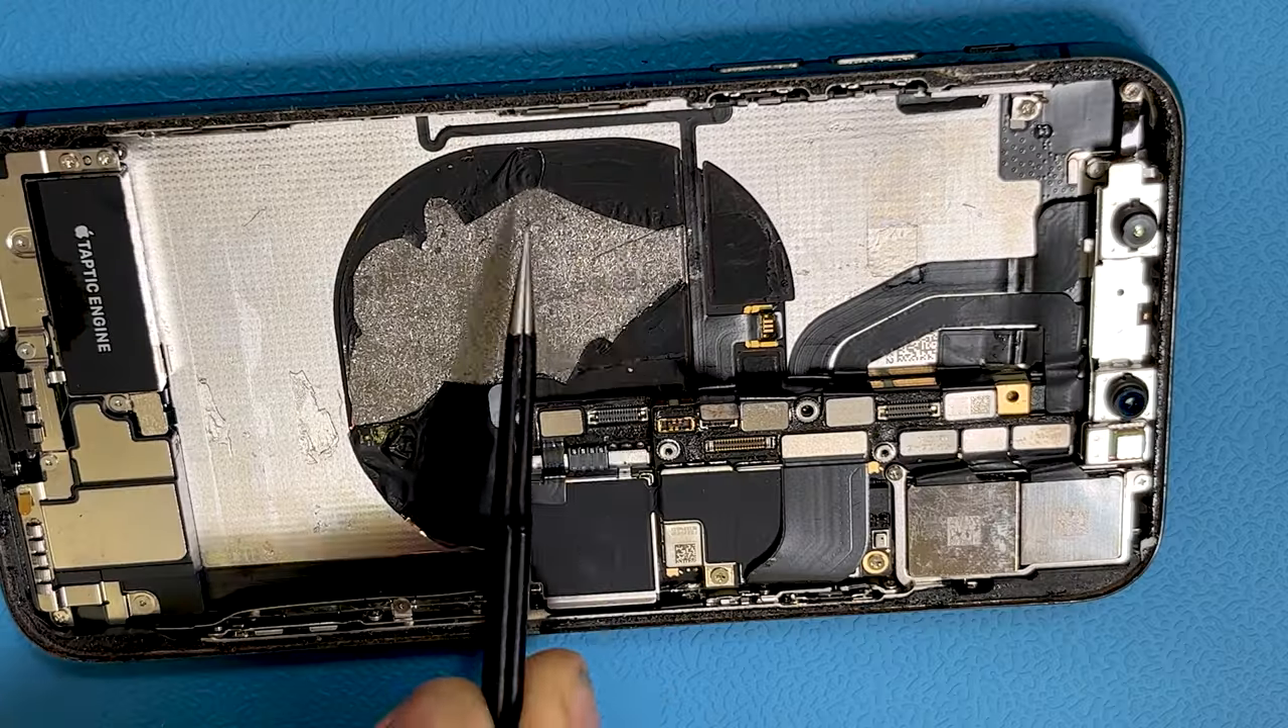So there we go battery is out.